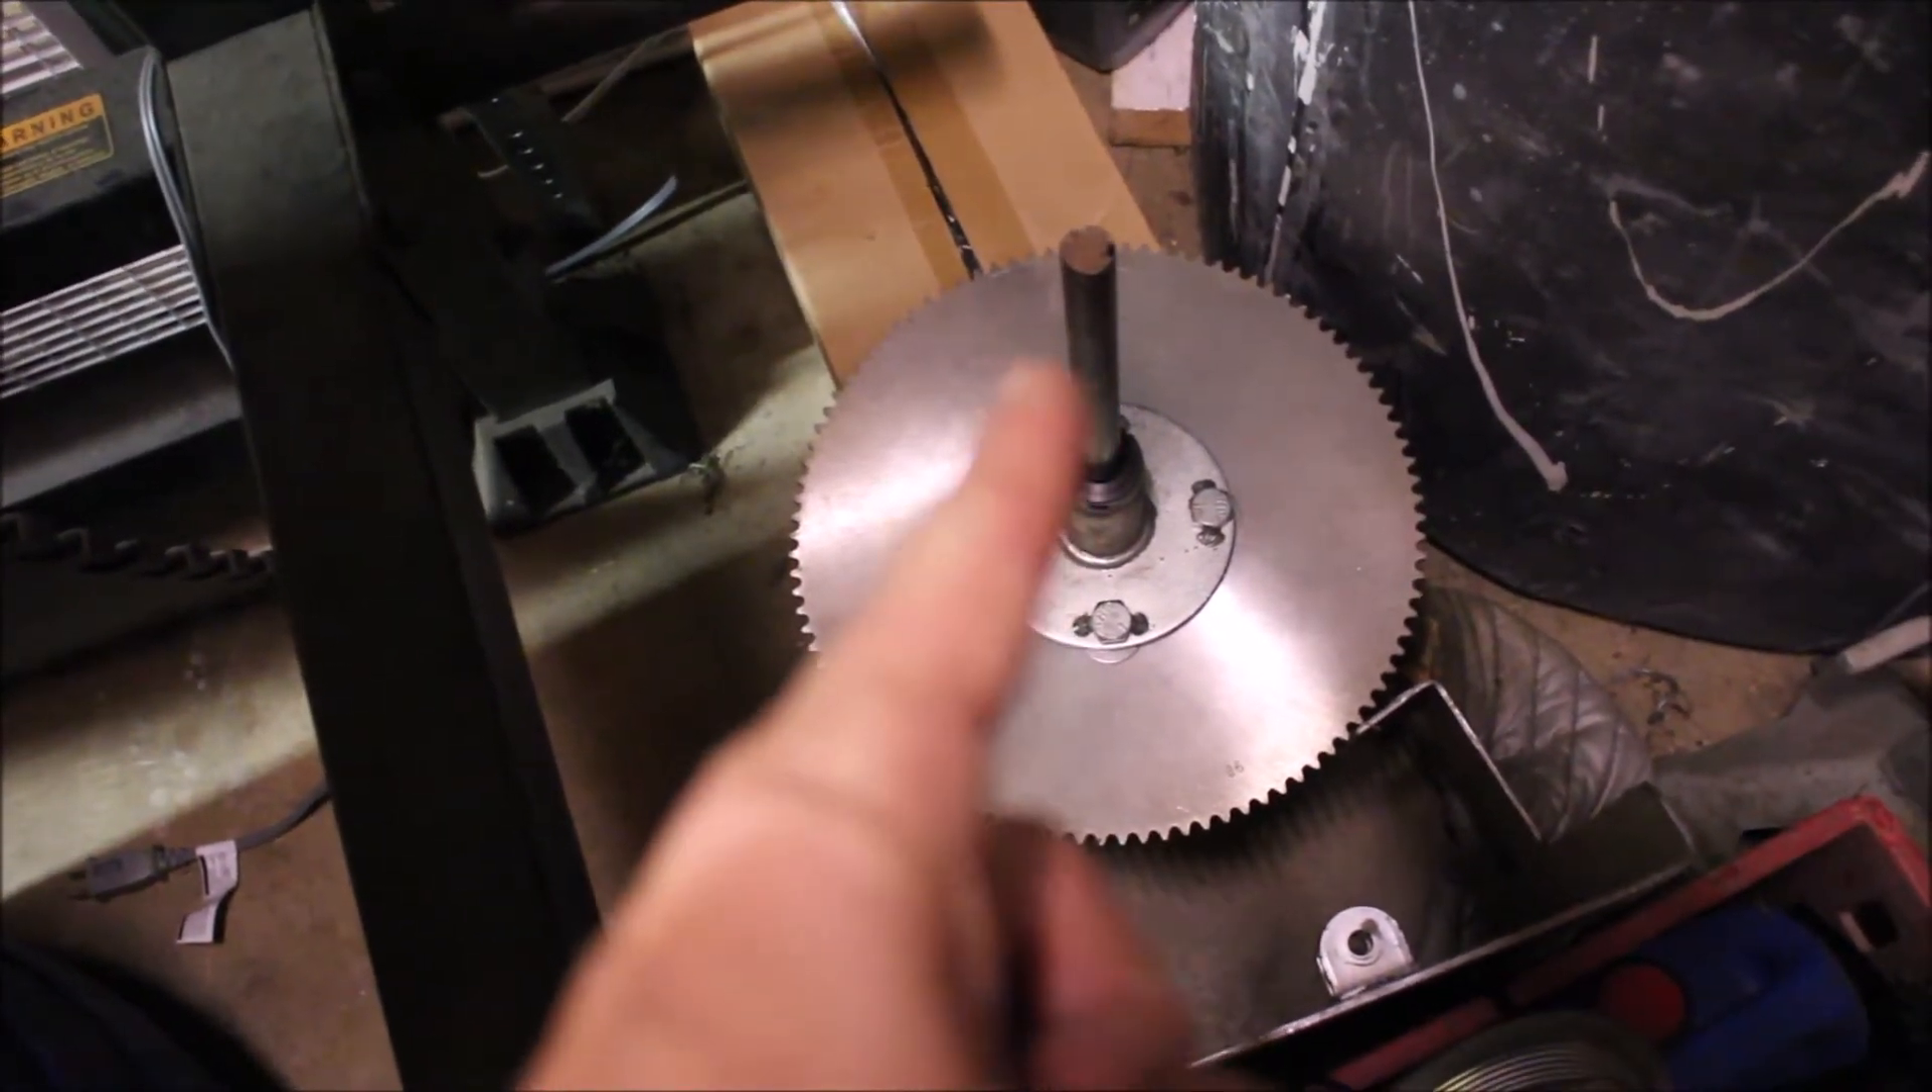That's another 98 tooth sprocket with the axle sitting in the middle of it.